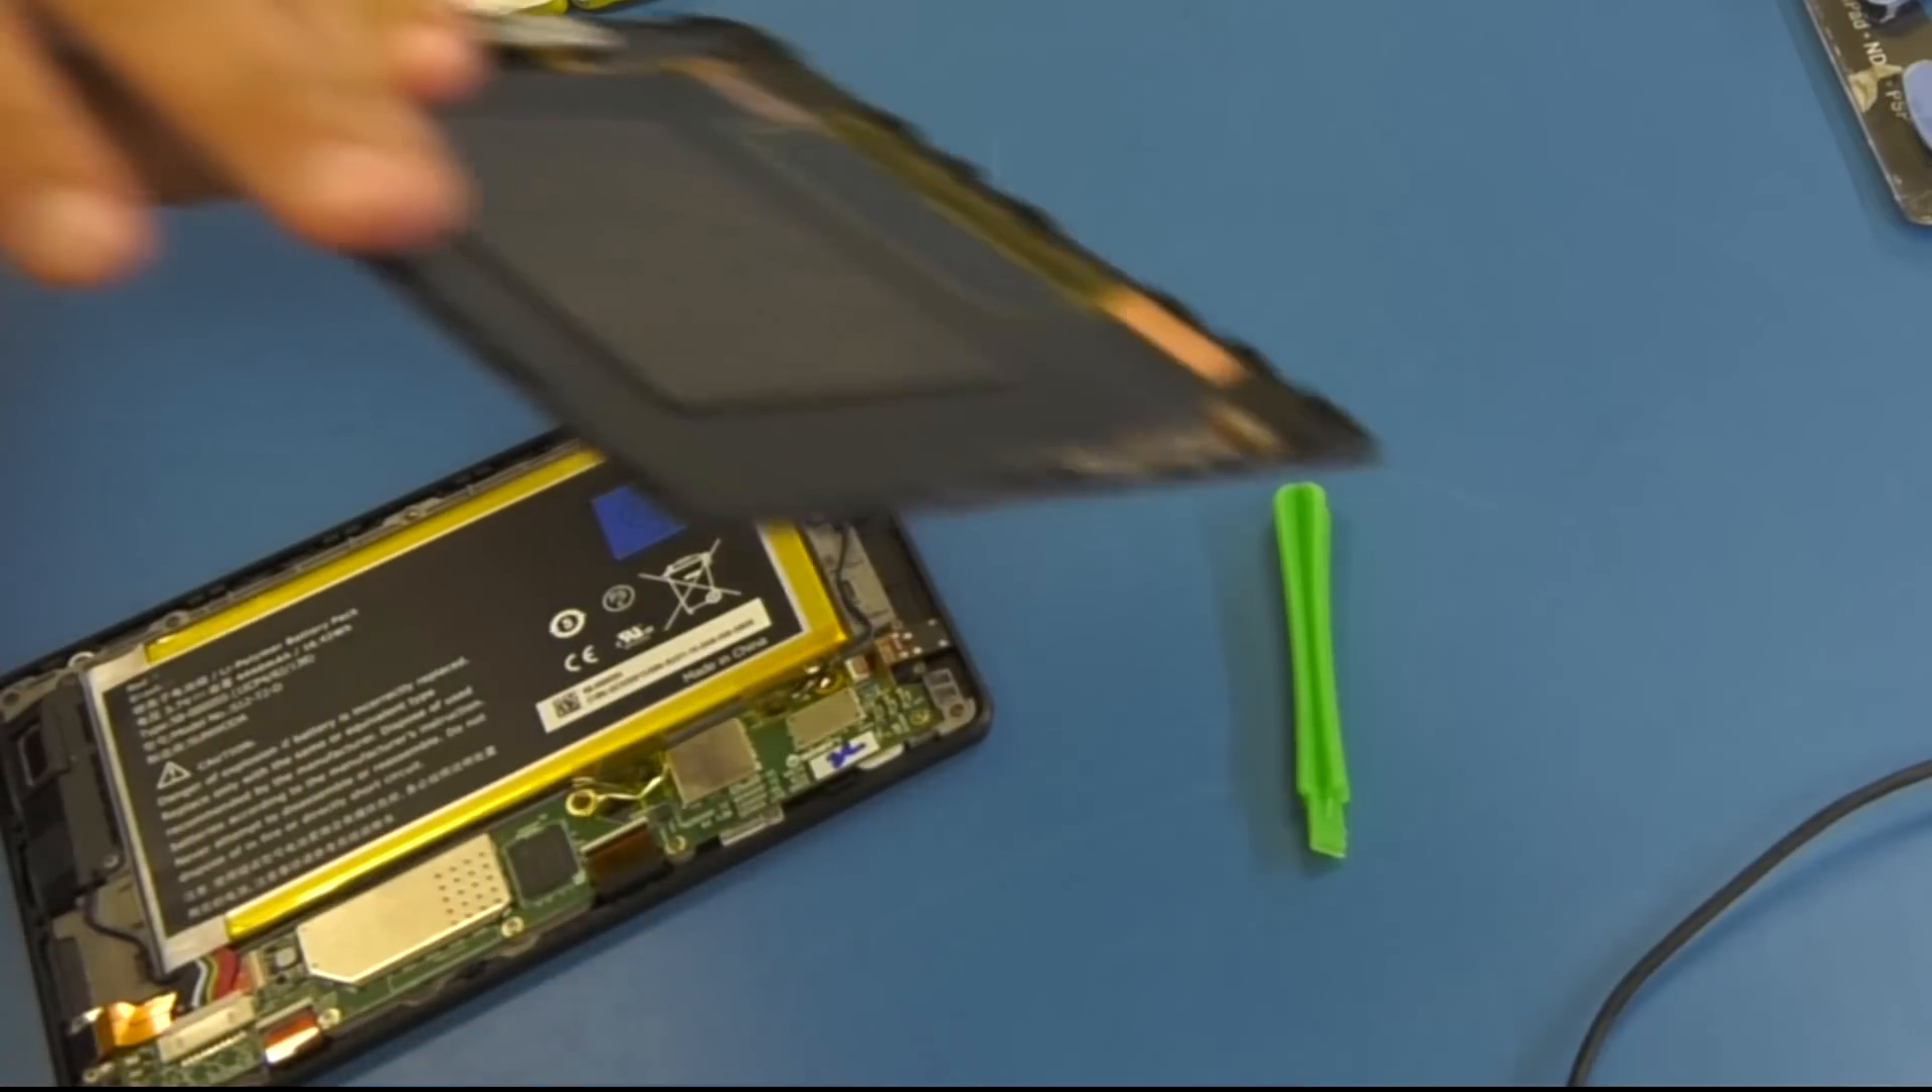Back panels off. As you can see.